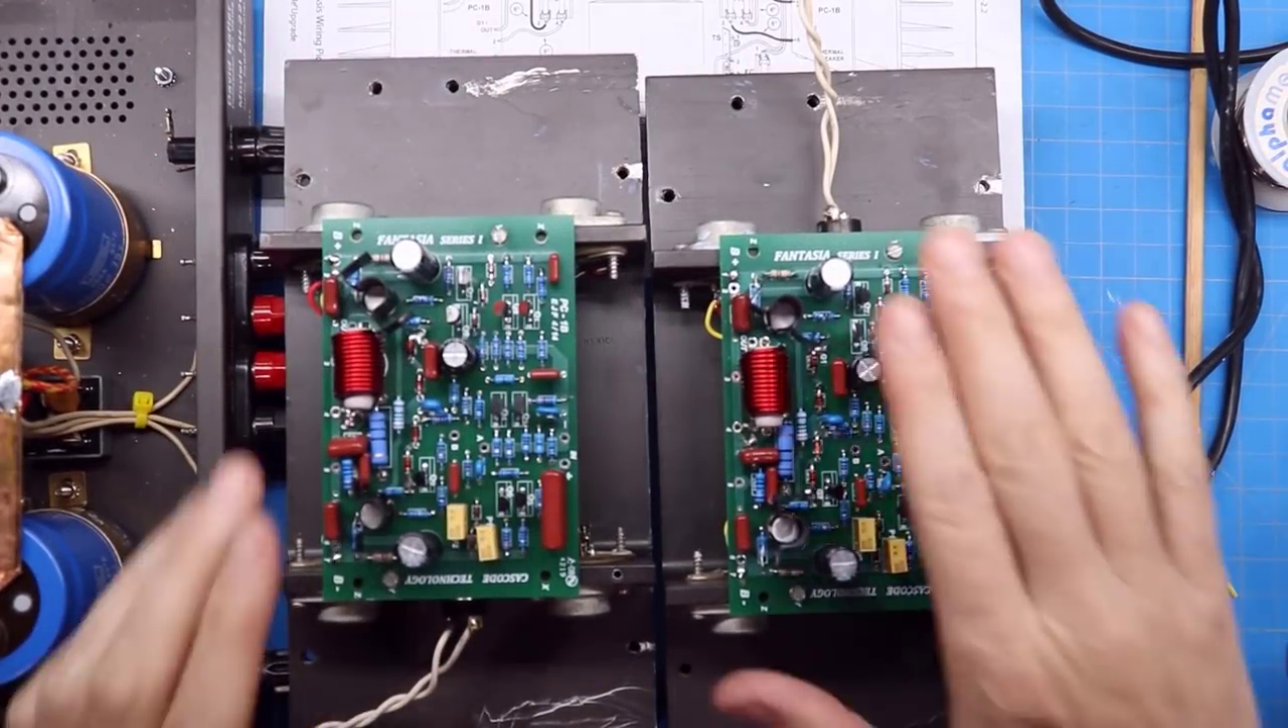We've got both boards mounted now back on their uh heat sinks here all the wires here routed properly.